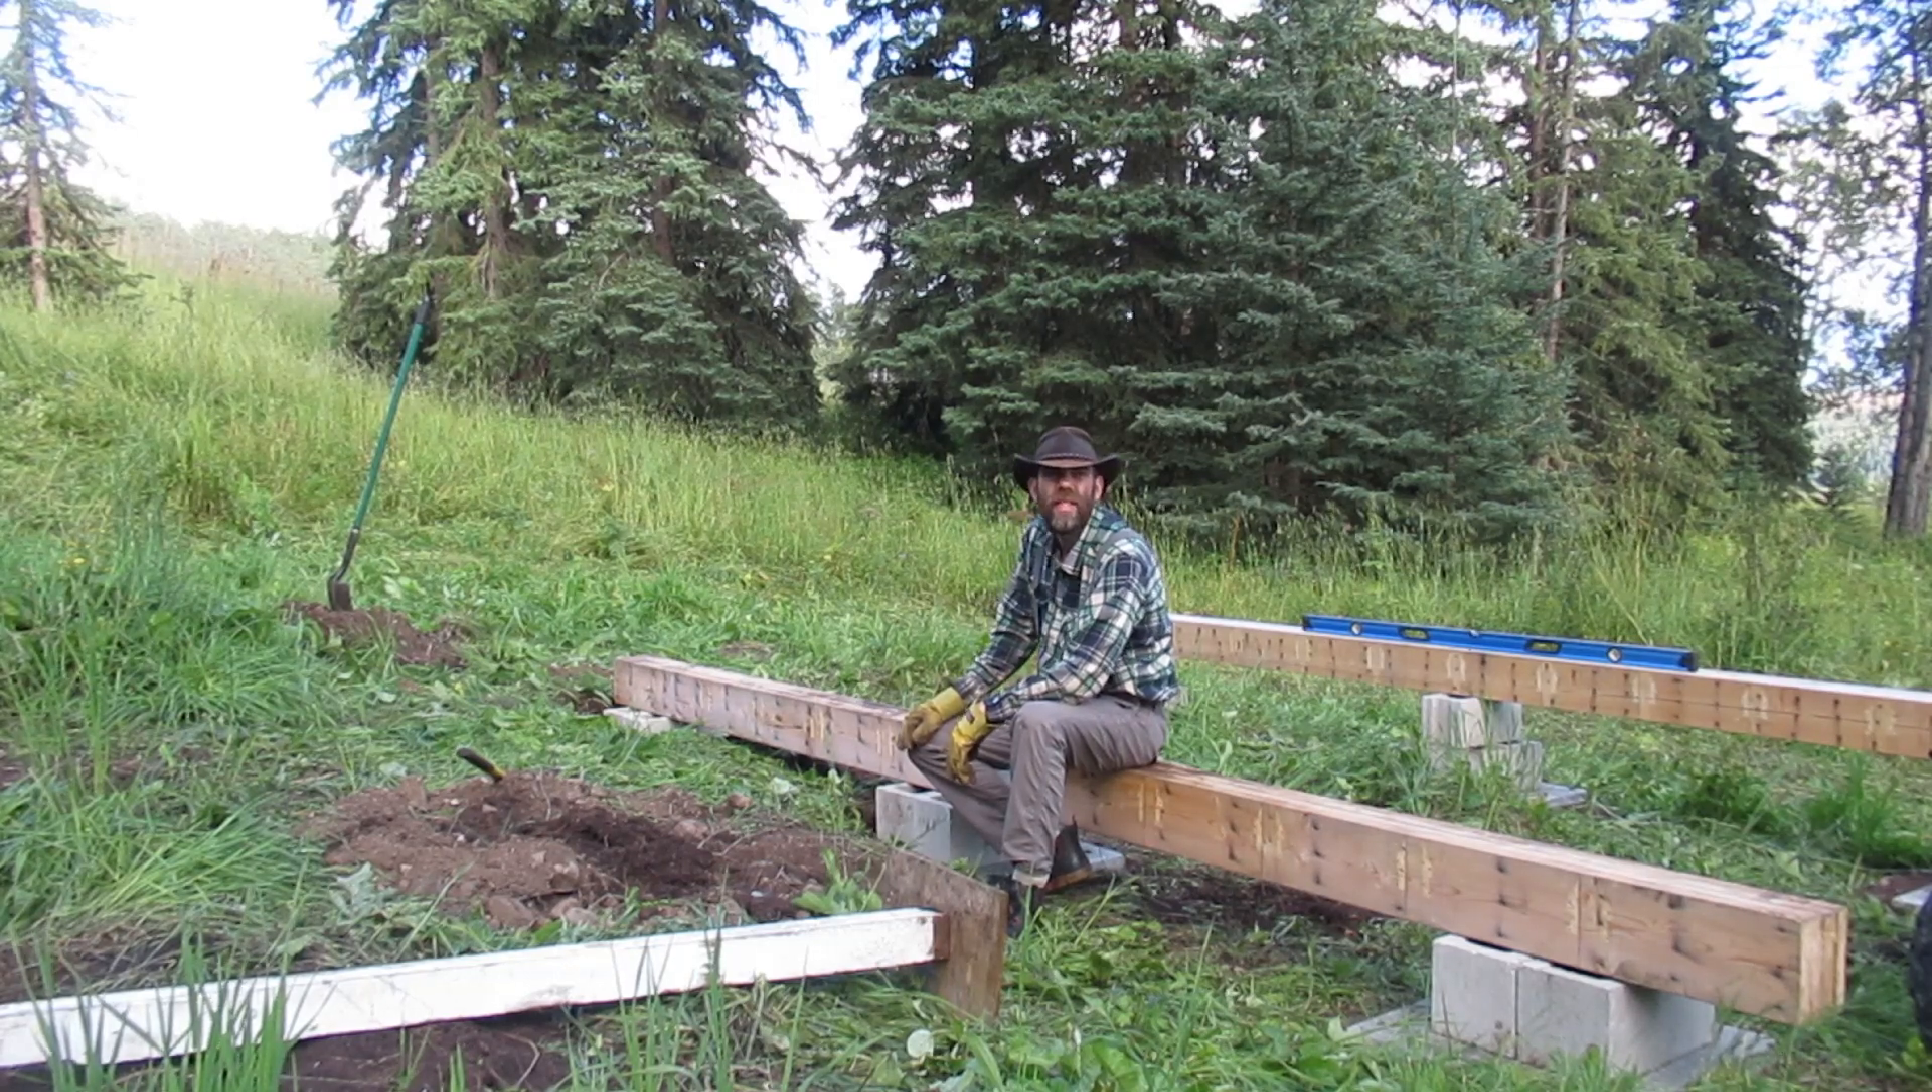So you never want untreated wood sitting directly on concrete. All right, I got the second beam in place.